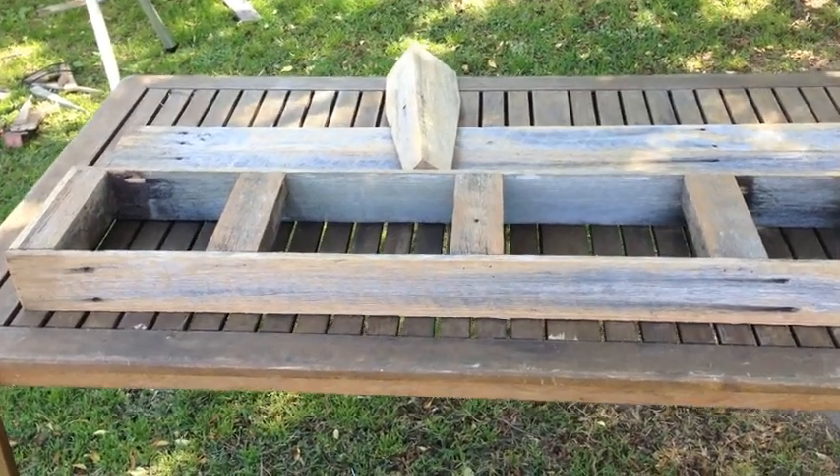So here's the frame that I've just knocked up. All out of palings.